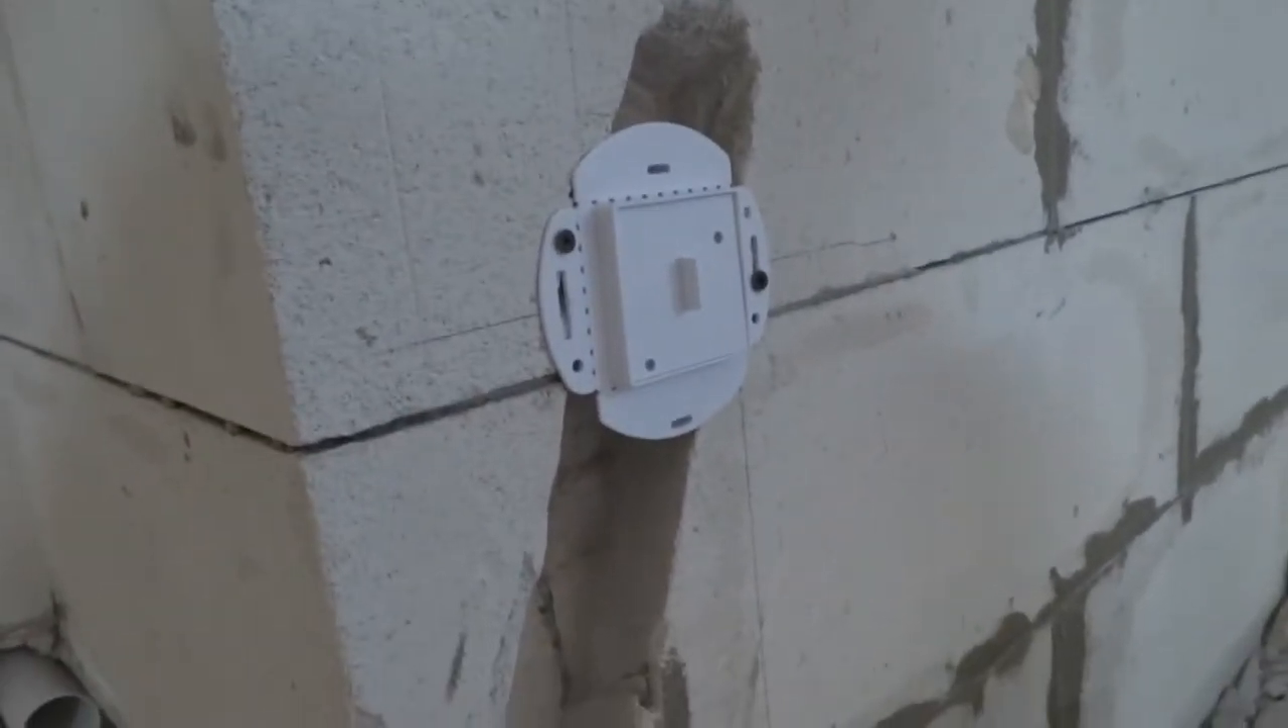Puszkę na razie zamontowałem tak do przymiaru żeby sobie sprawdzić.